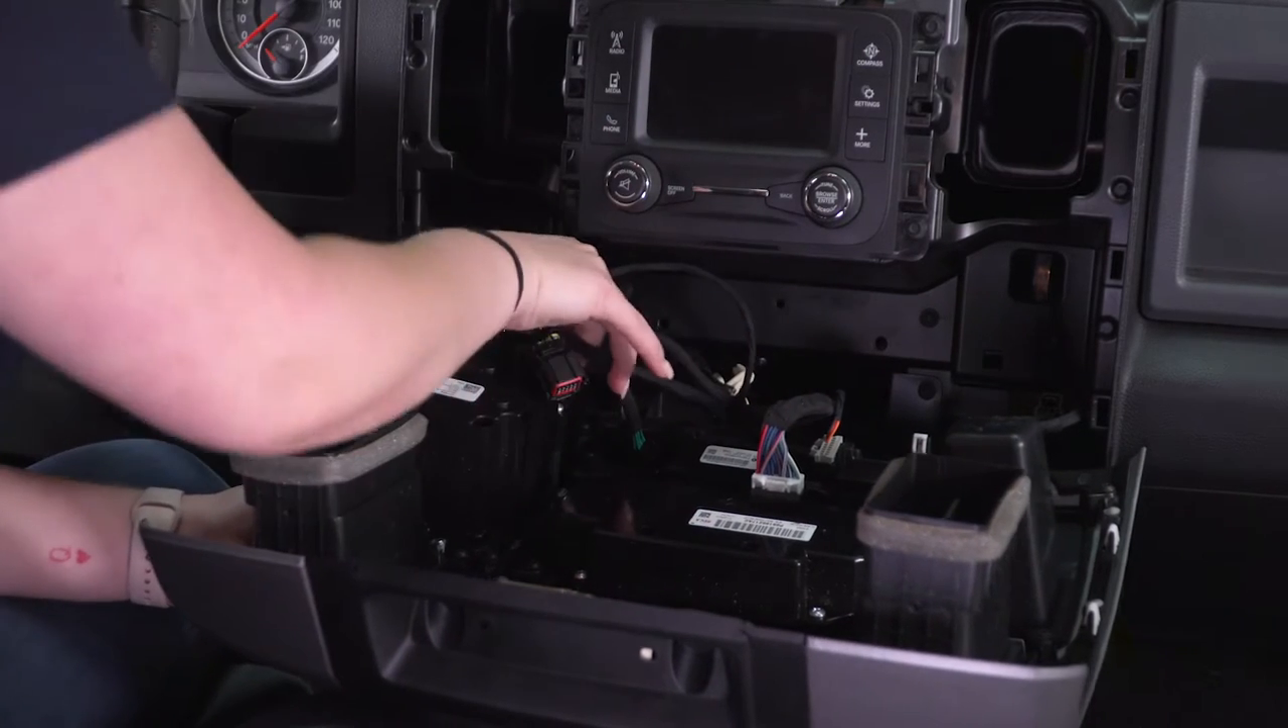Before we can fully remove our panel, we do have a couple of plugs.